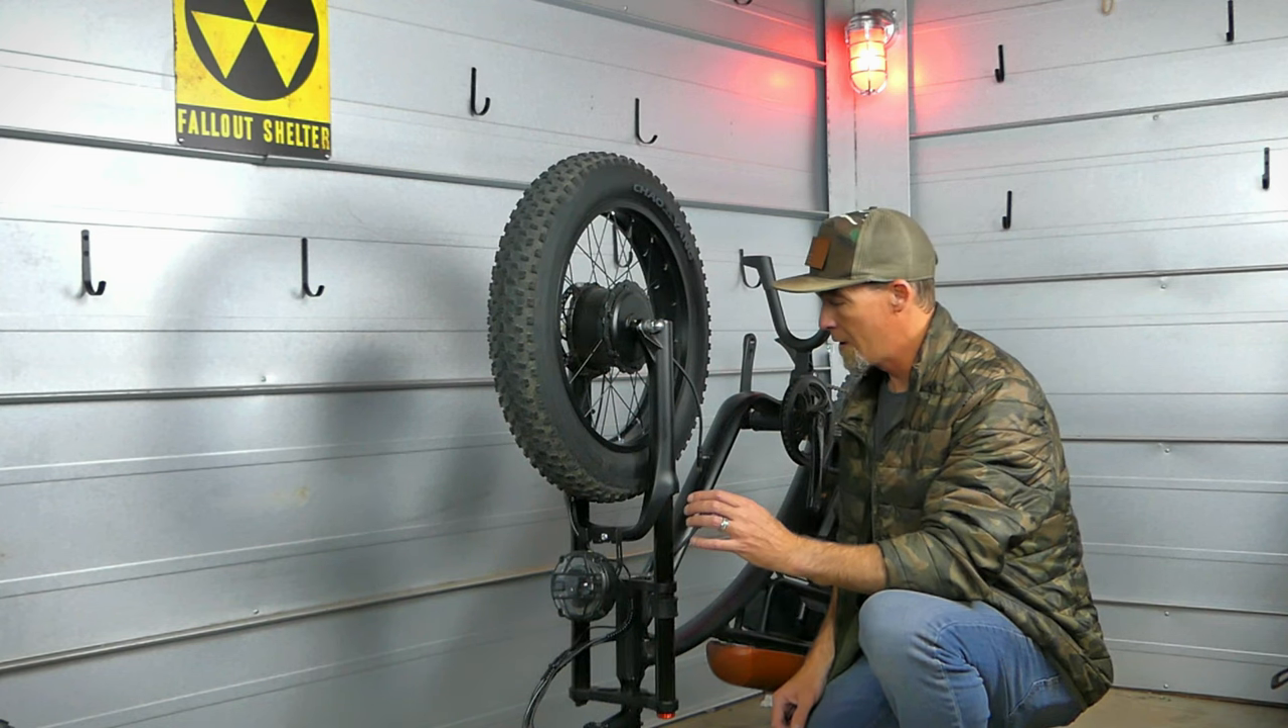Now that we got the front wheel on we got the brakes tightened down i'm going to flip the bike back over.